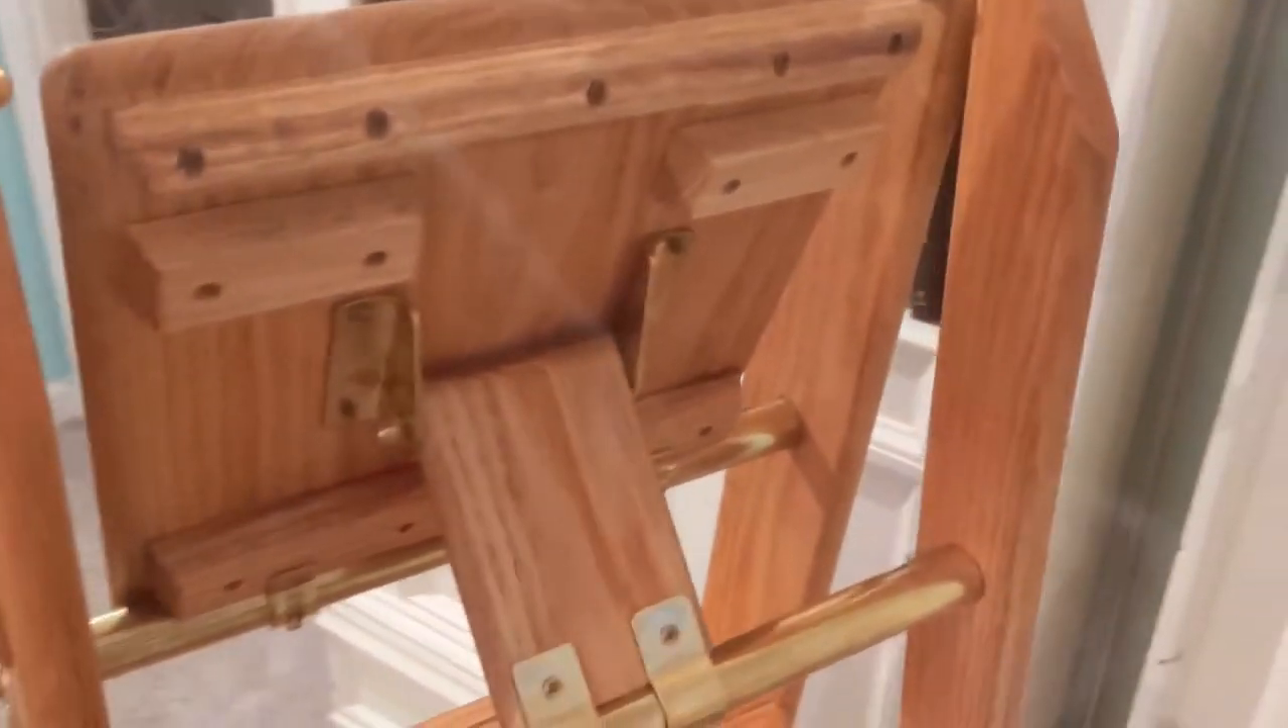And here we have the platform all finished up and installed.